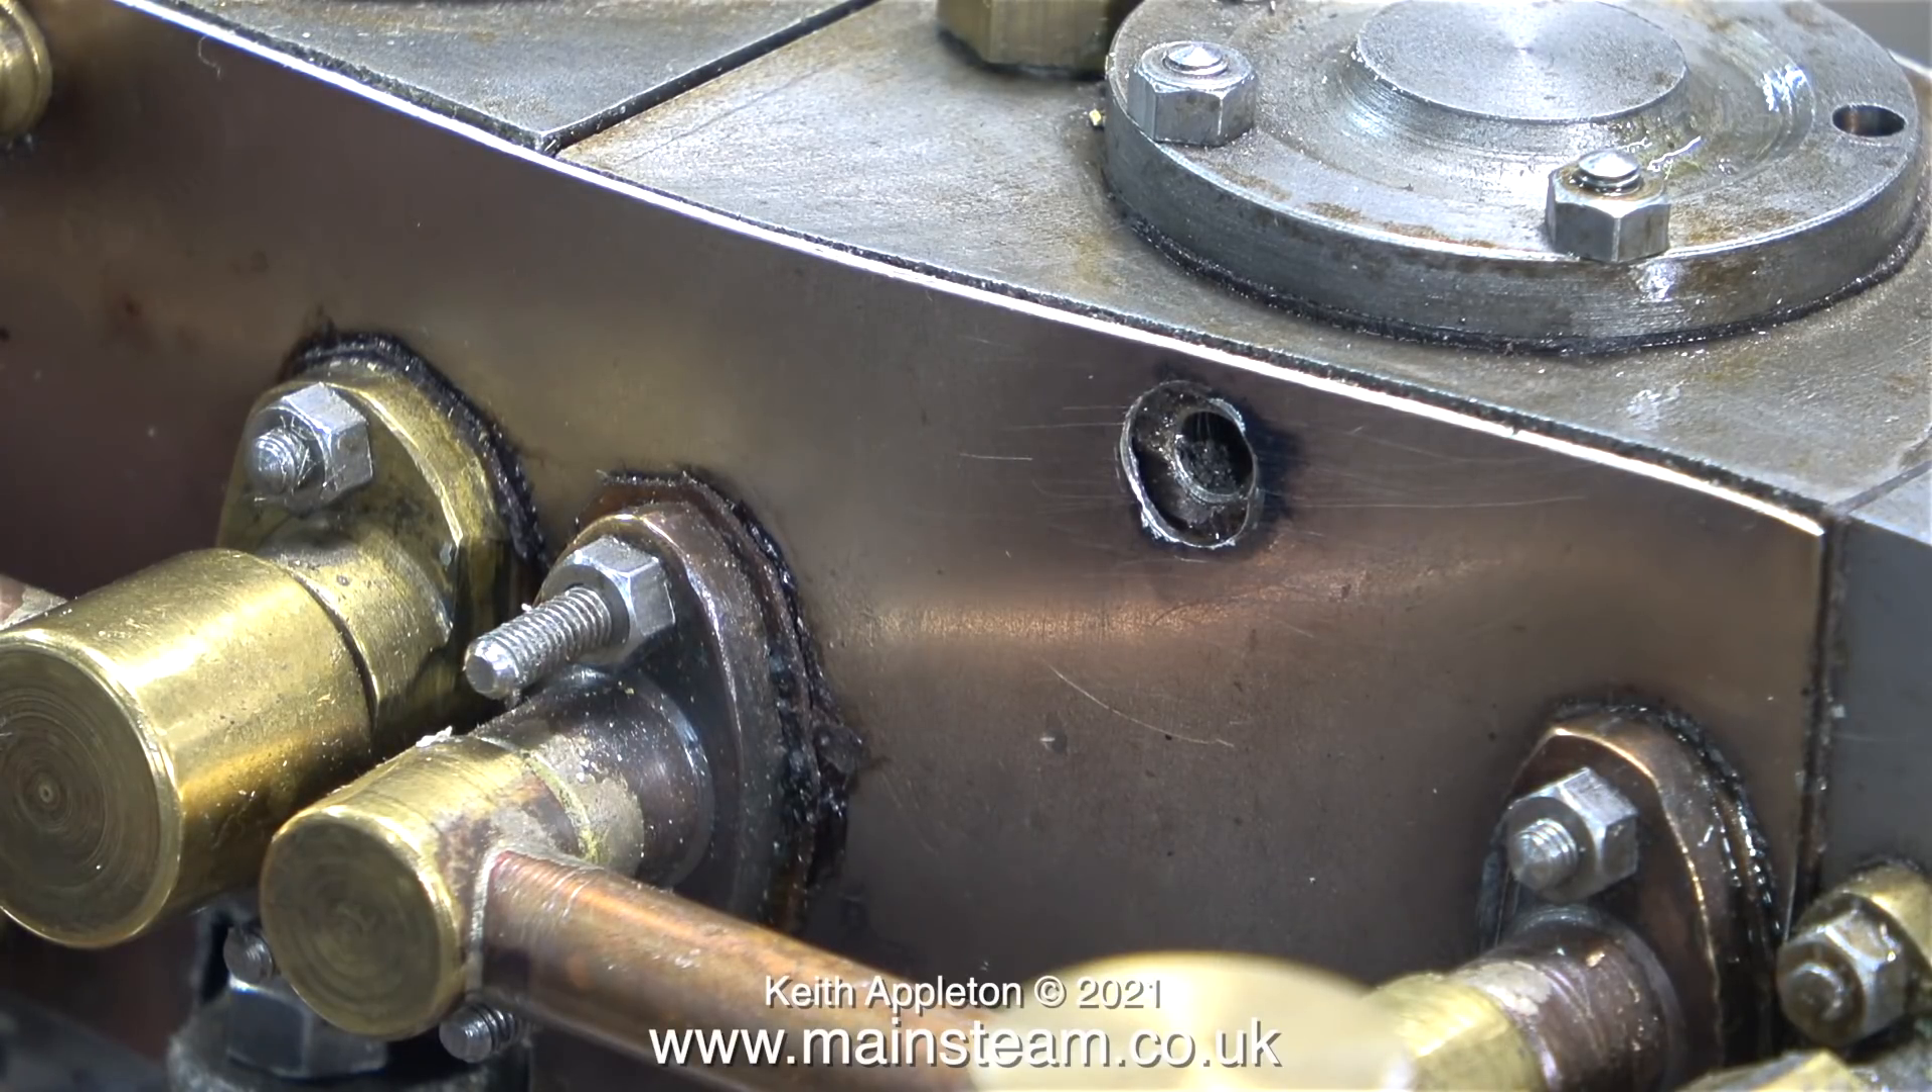The holes in the cladding are a bit strange, they're actually too big and they're not quite in the right place, so I'm going to use some shim washers.